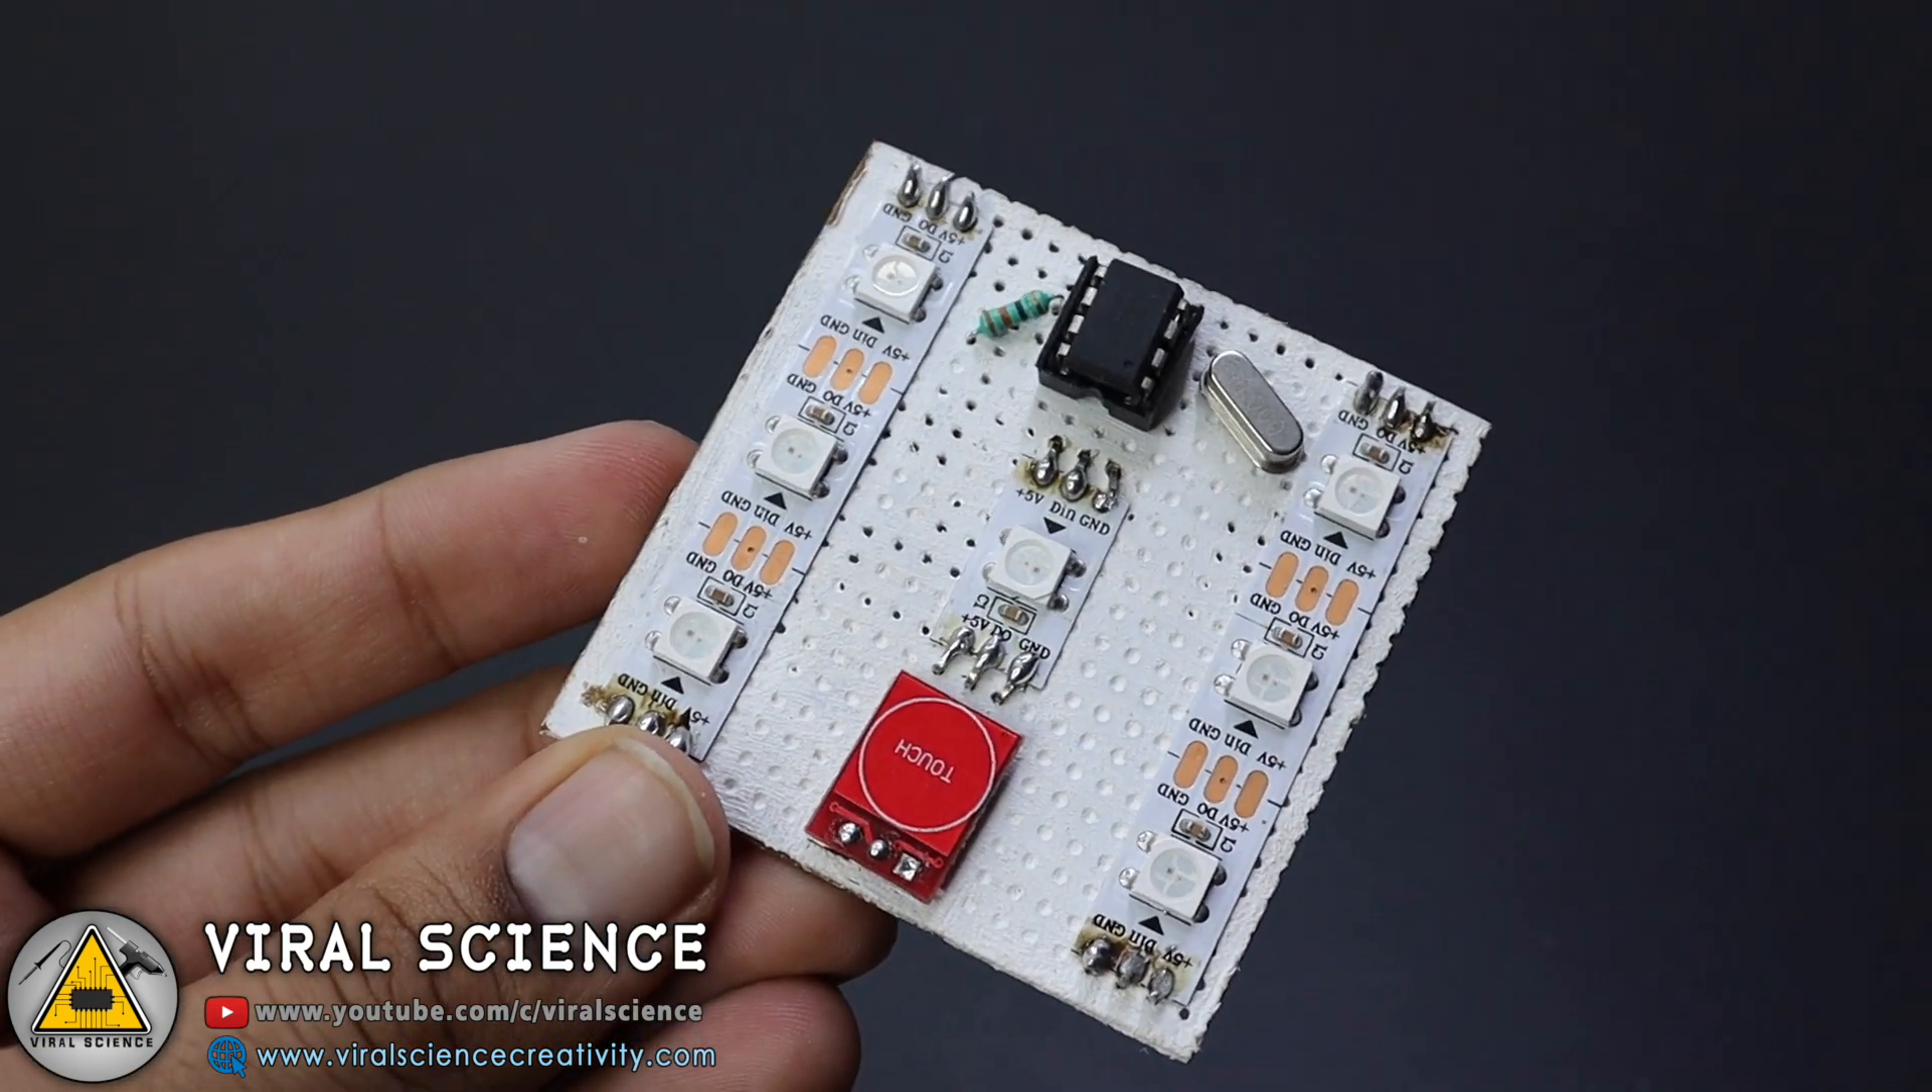After connection of all these components the PCB looks like this.